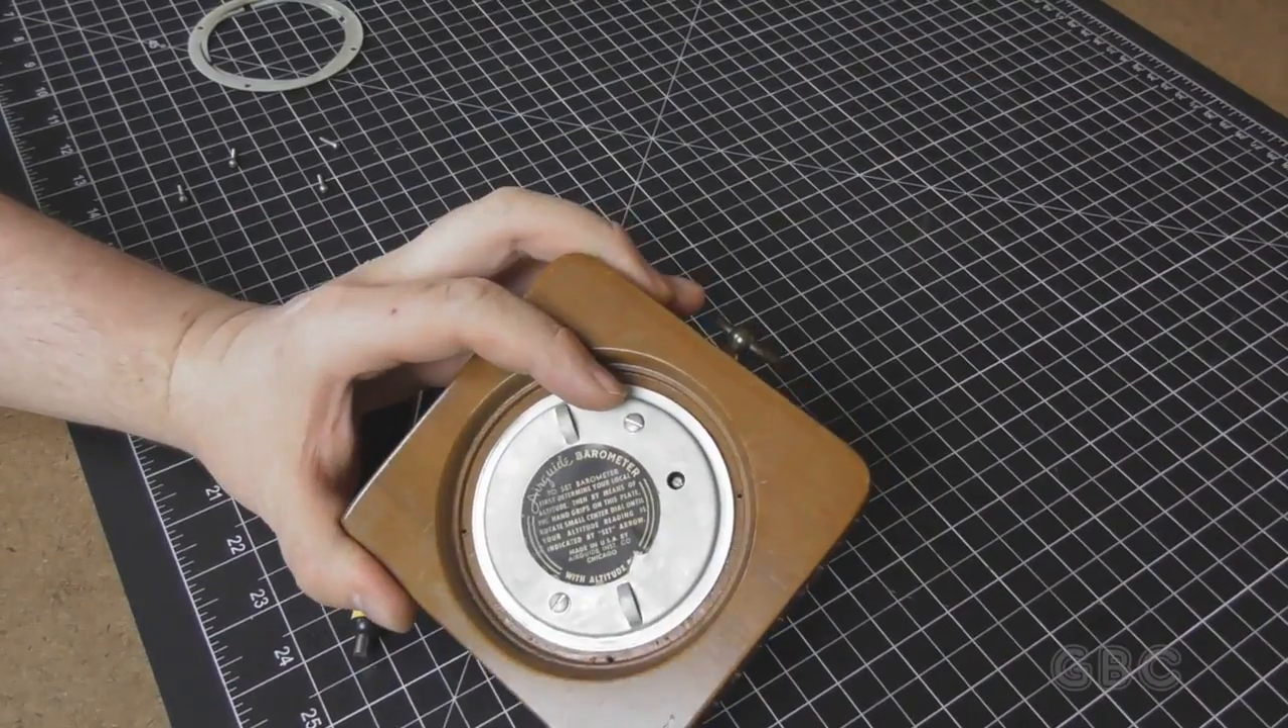I got the outer ring off.